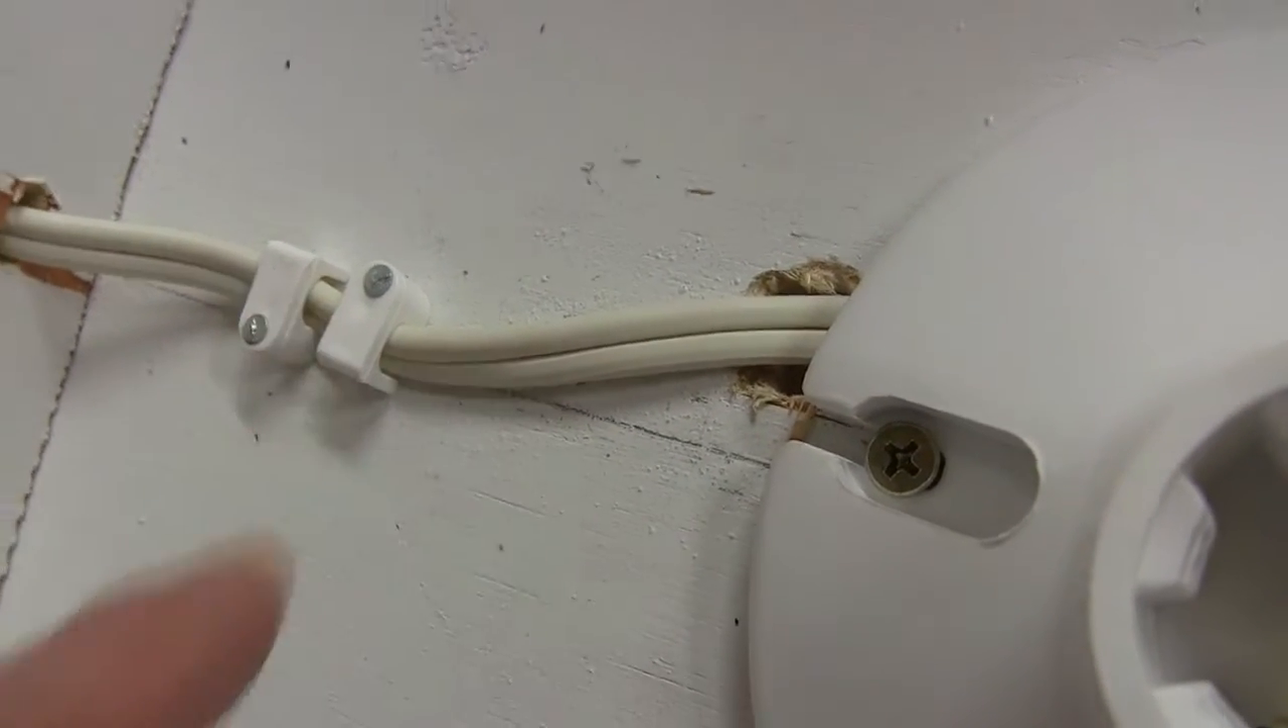I ended up going with these little fasteners here. It just nails right down into the plywood. I used two of them.